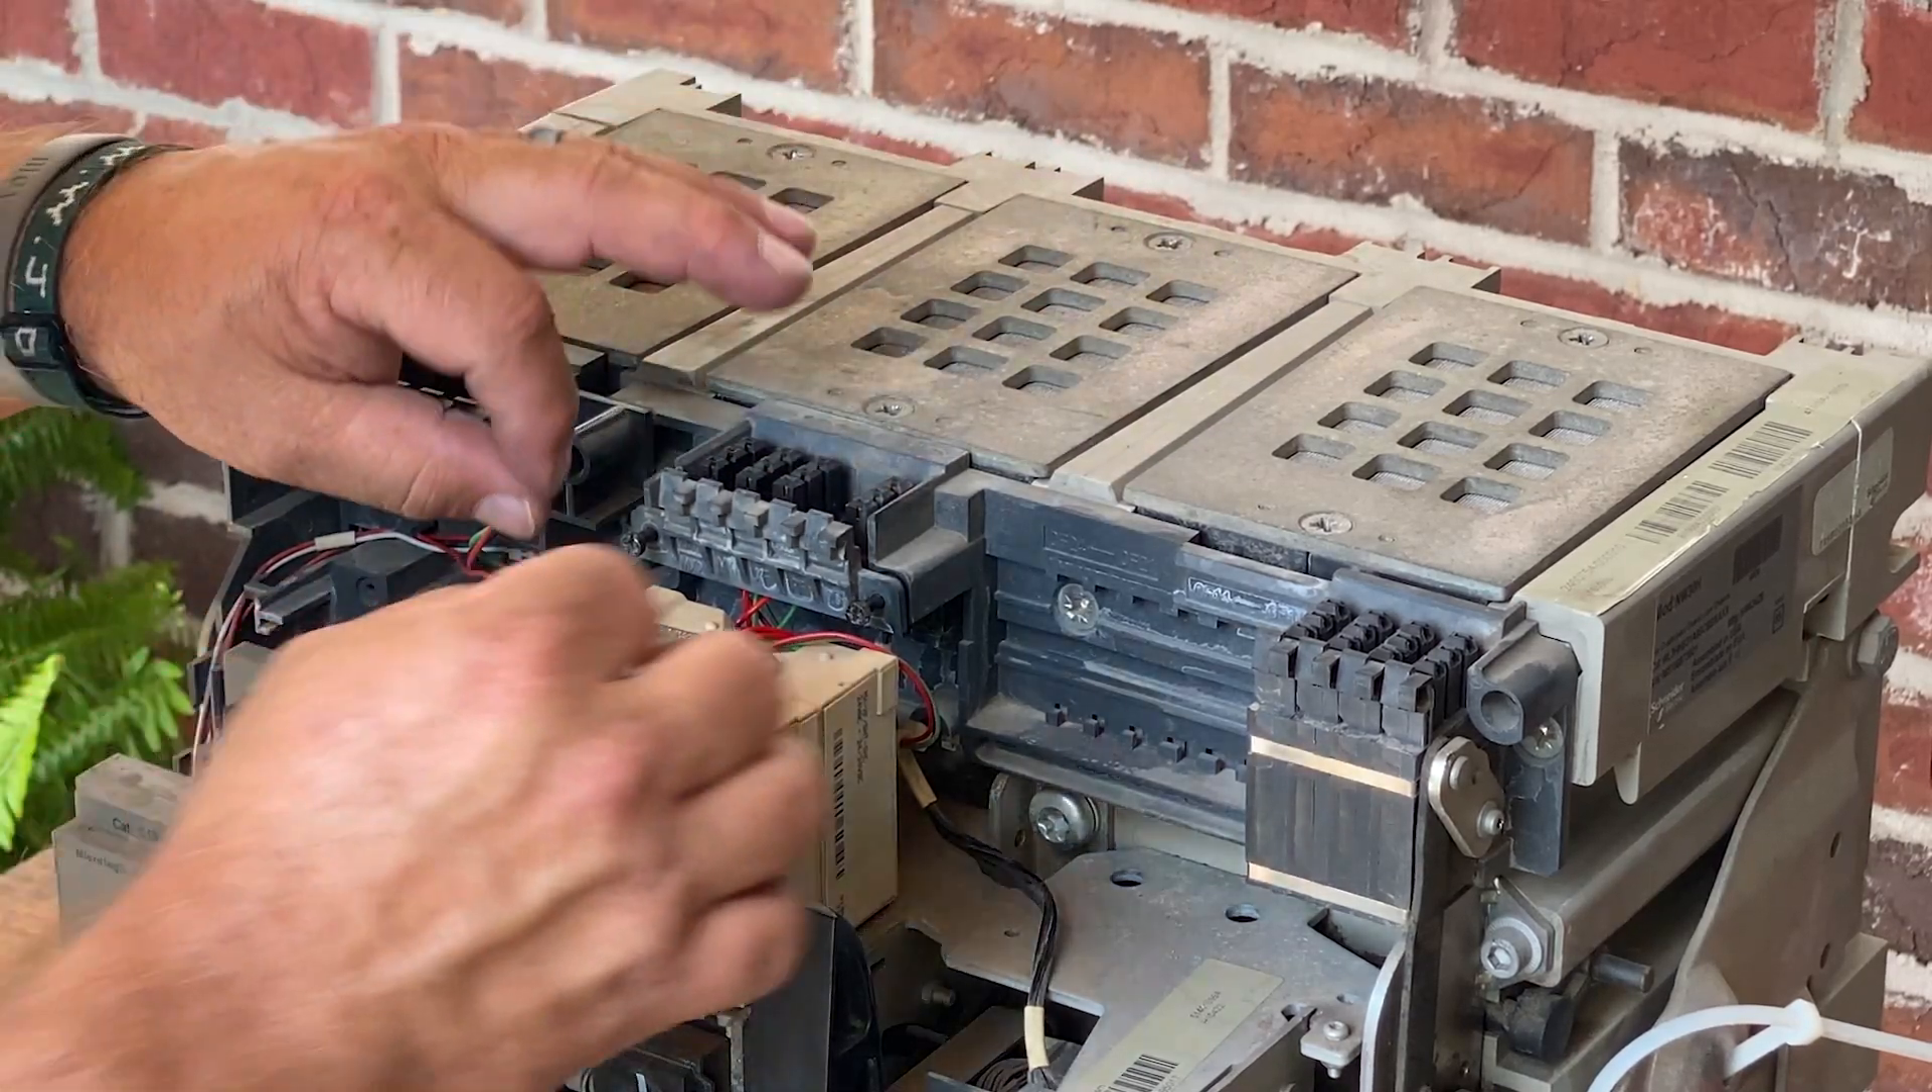So I've already obviously removed the cover from the breaker to expose all the mechanism and all the controls and all the communications right here.